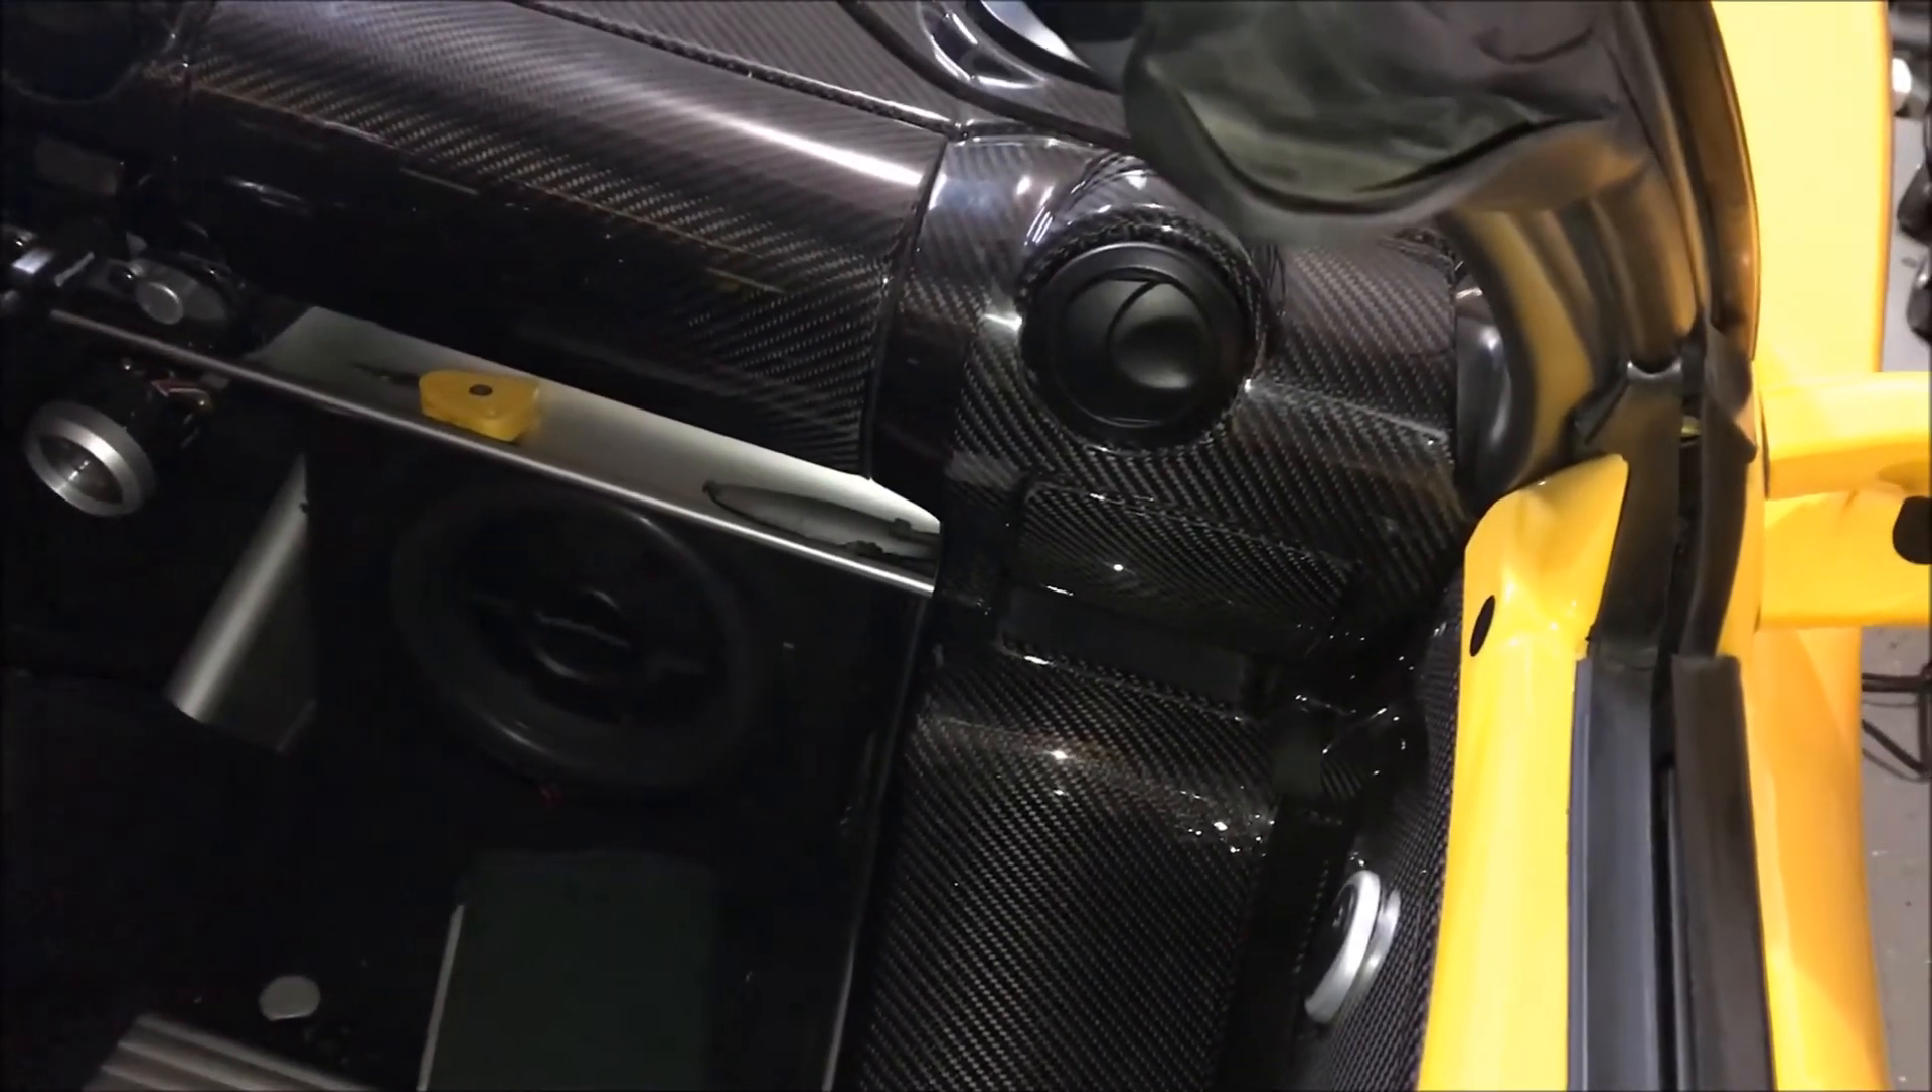Okay, so the panels are back on.